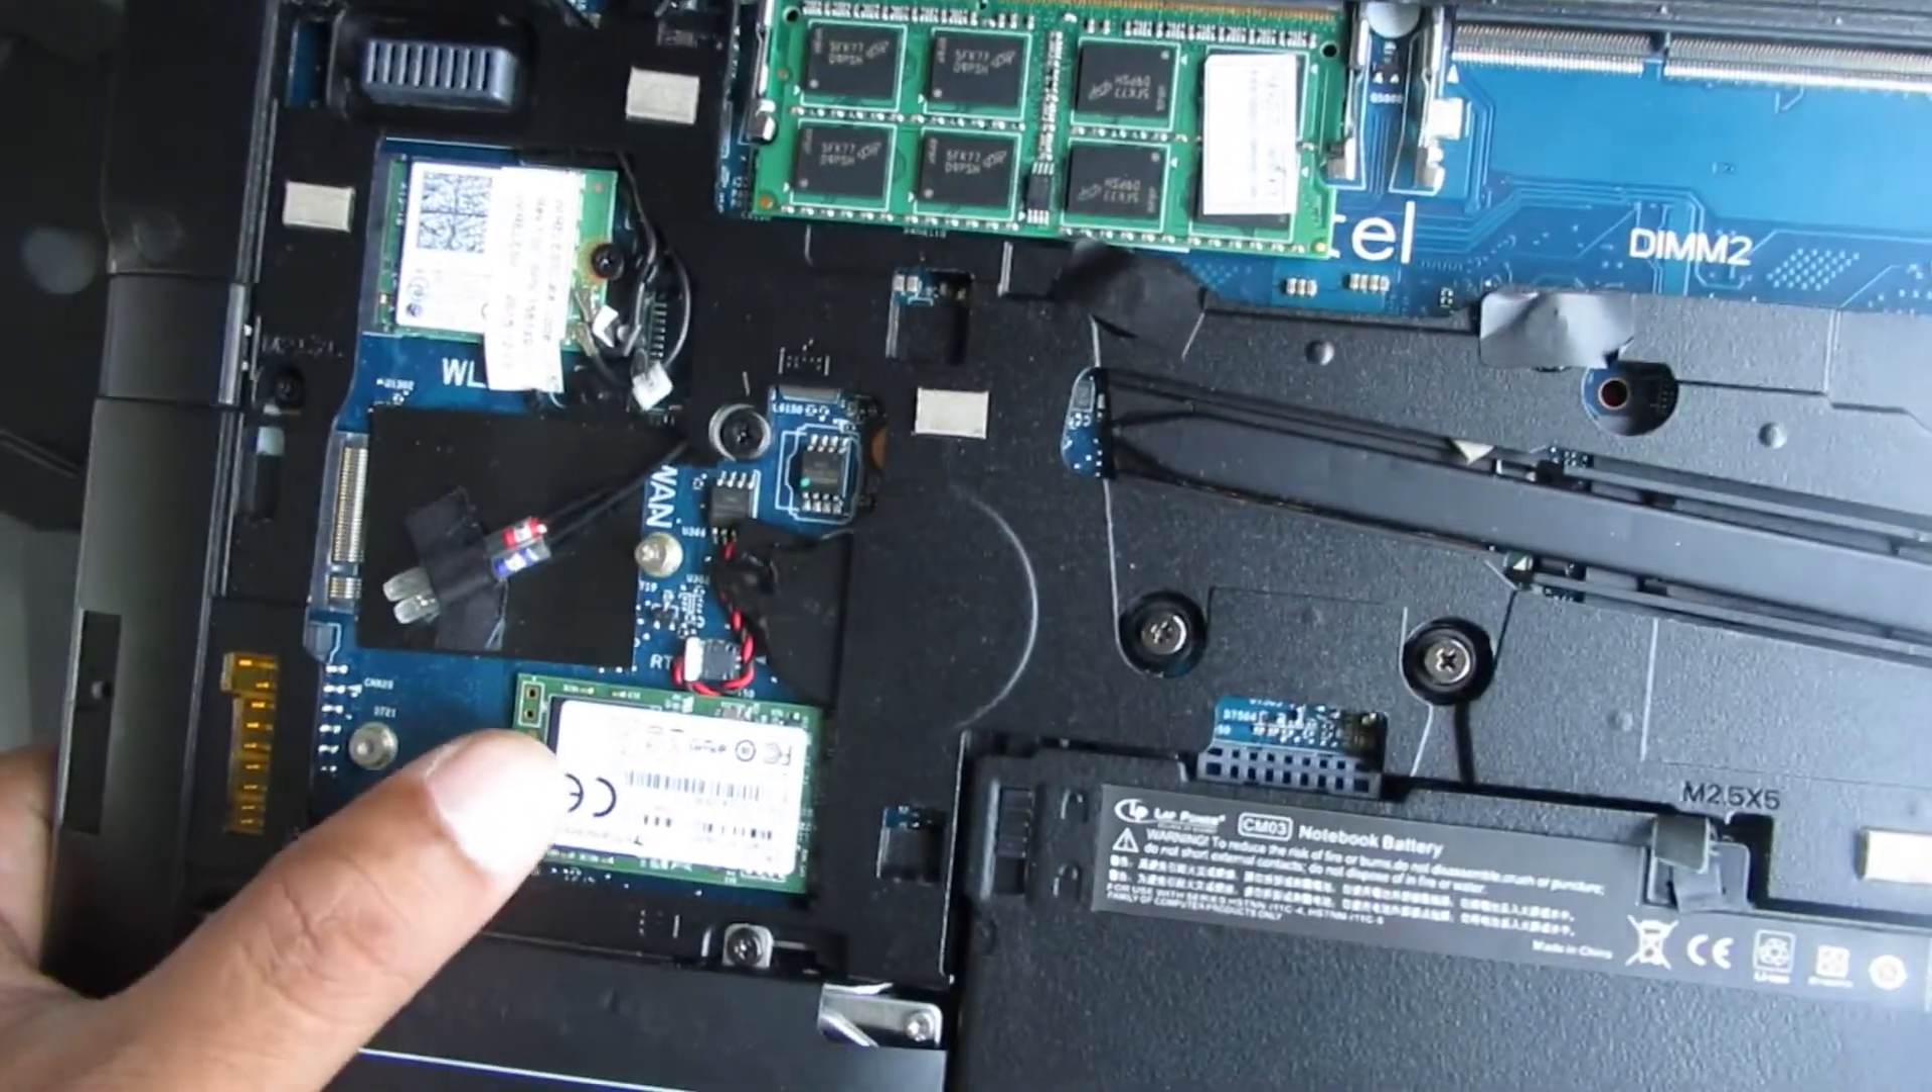Guys here you can see I already installed M .2 SSD.